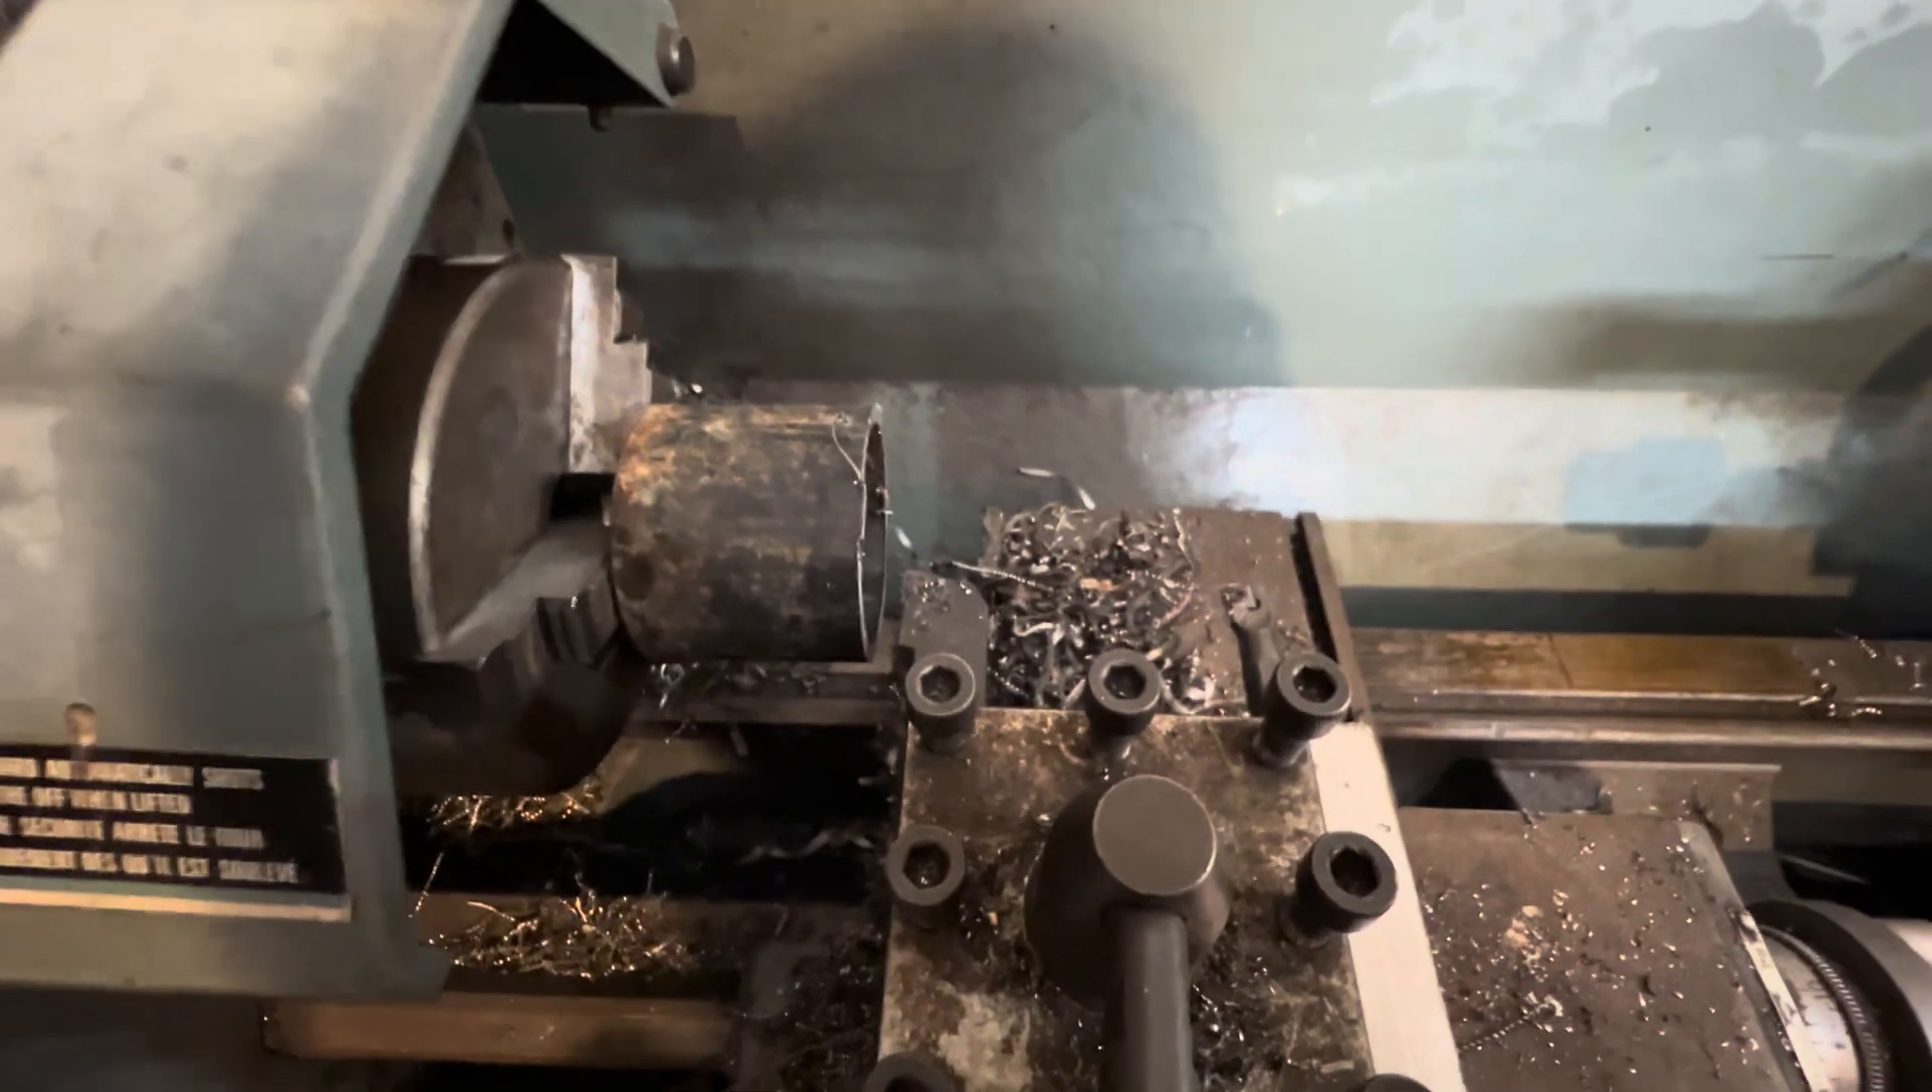I have that piece of tube mounted in the chuck of the lathe.